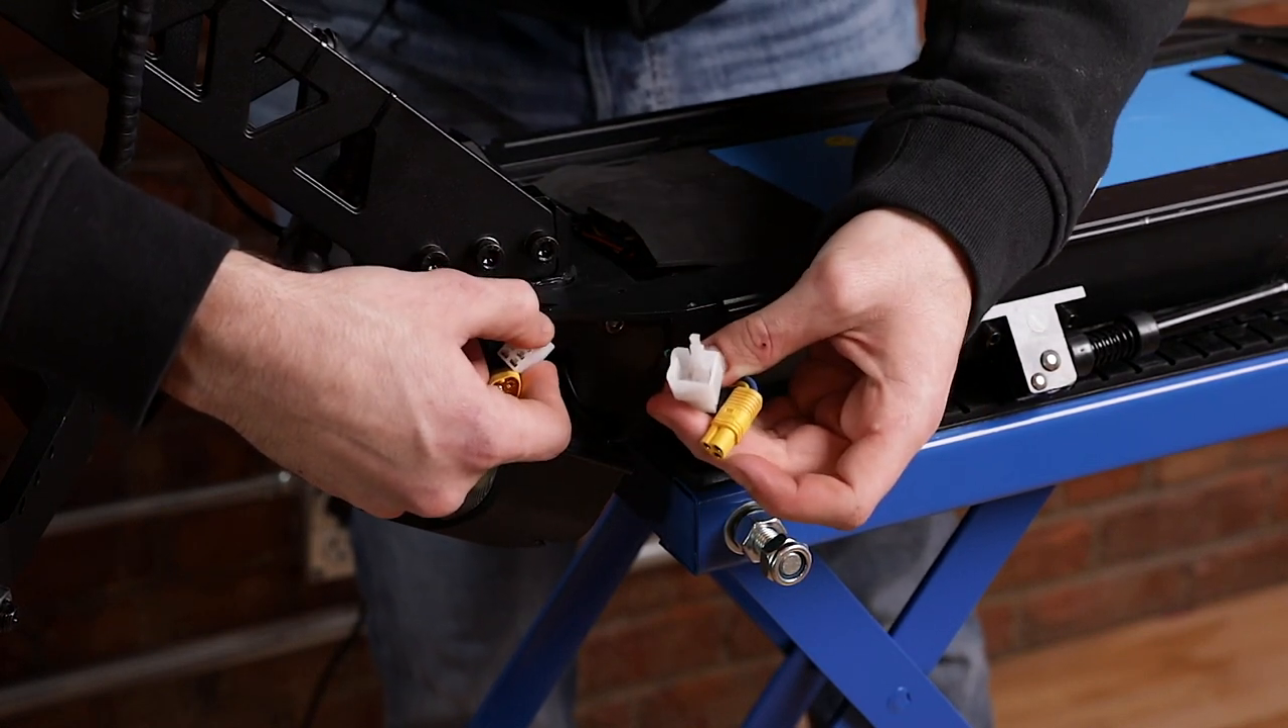Now I'm pushing and pulling and there we go we've separated the motor from the controller.